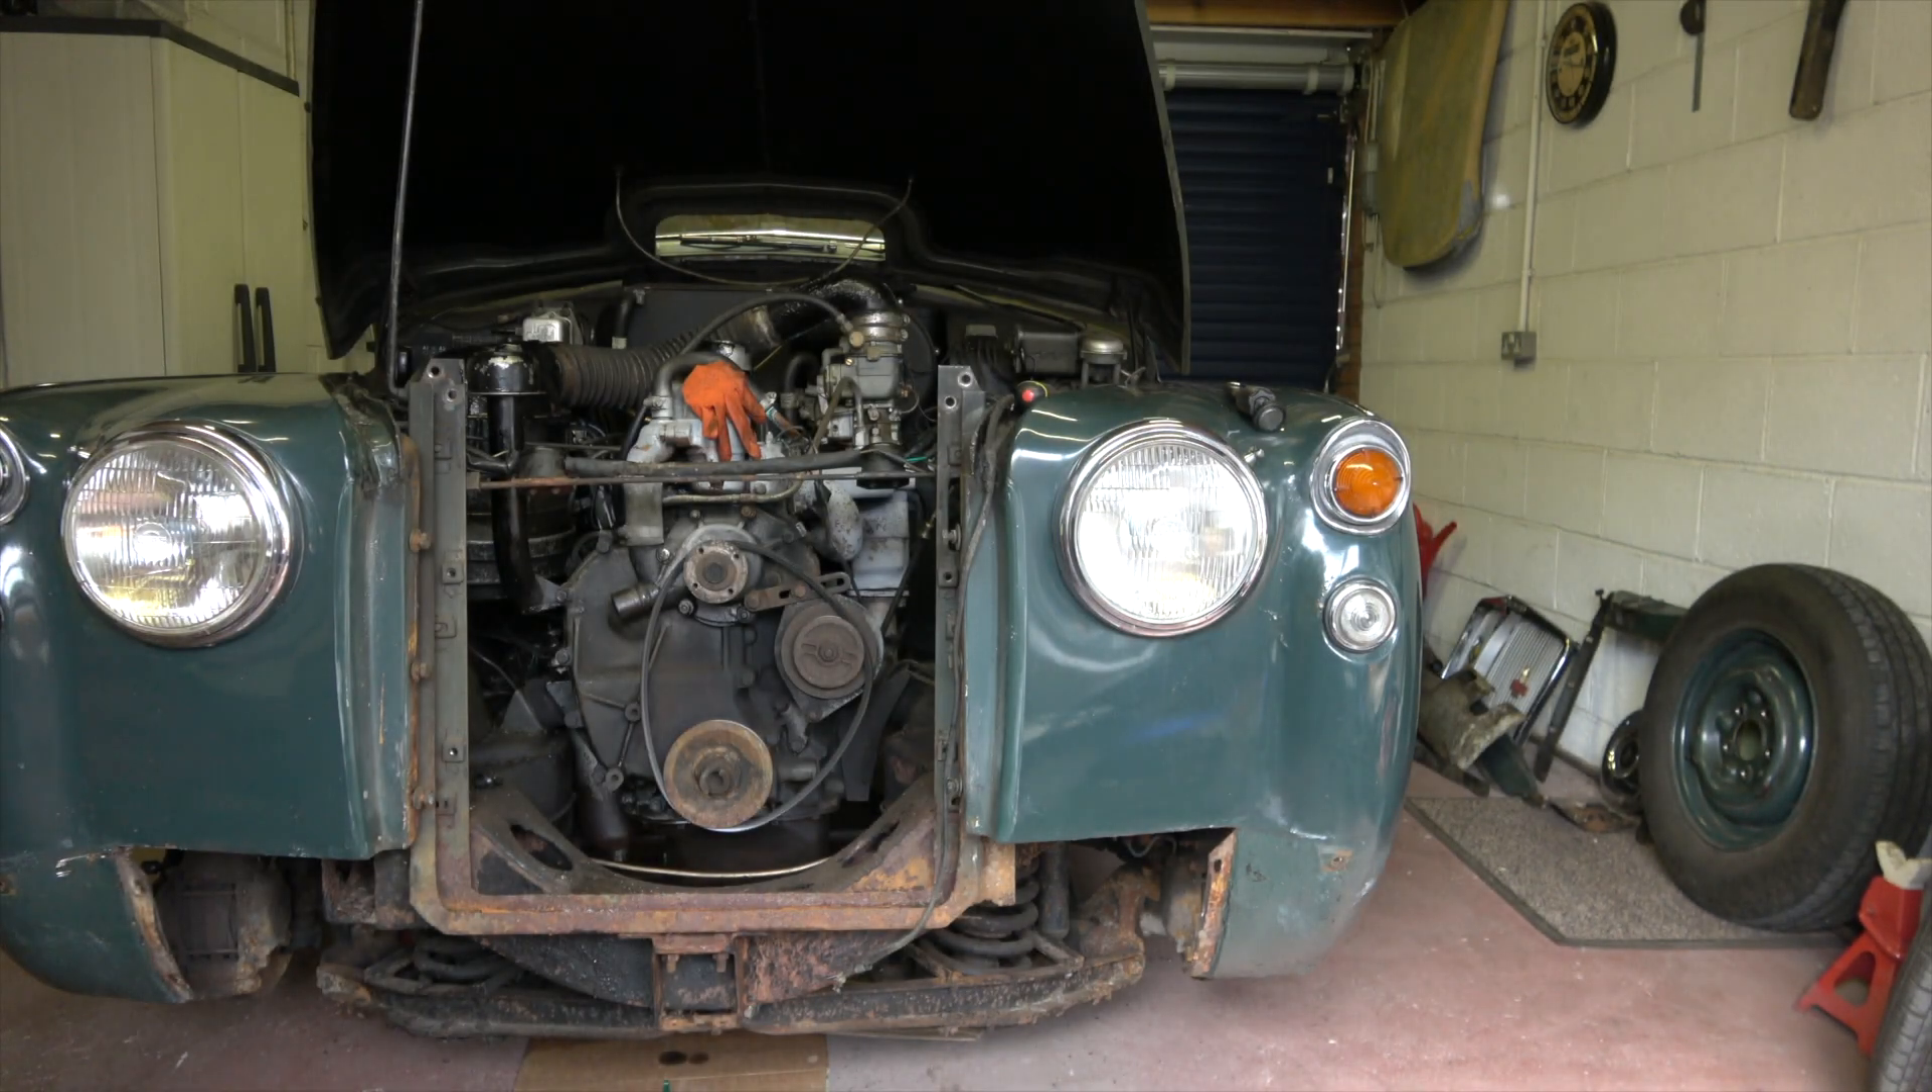And there we go. Radiator removed.